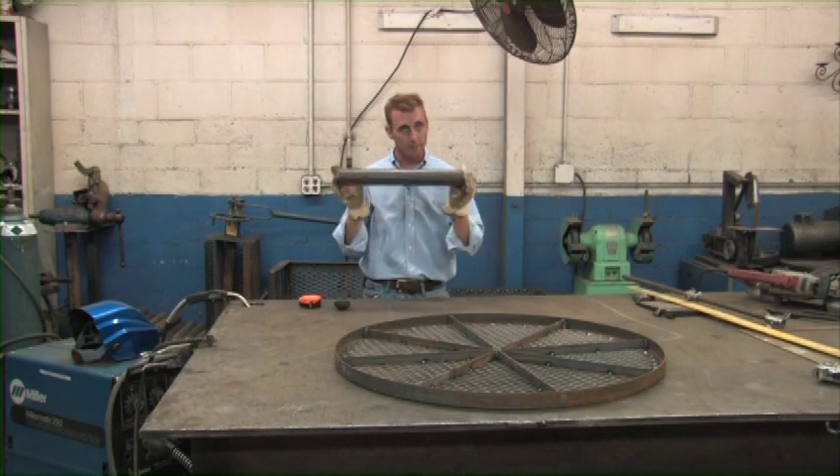All right guys, you've got your welded up grill top.